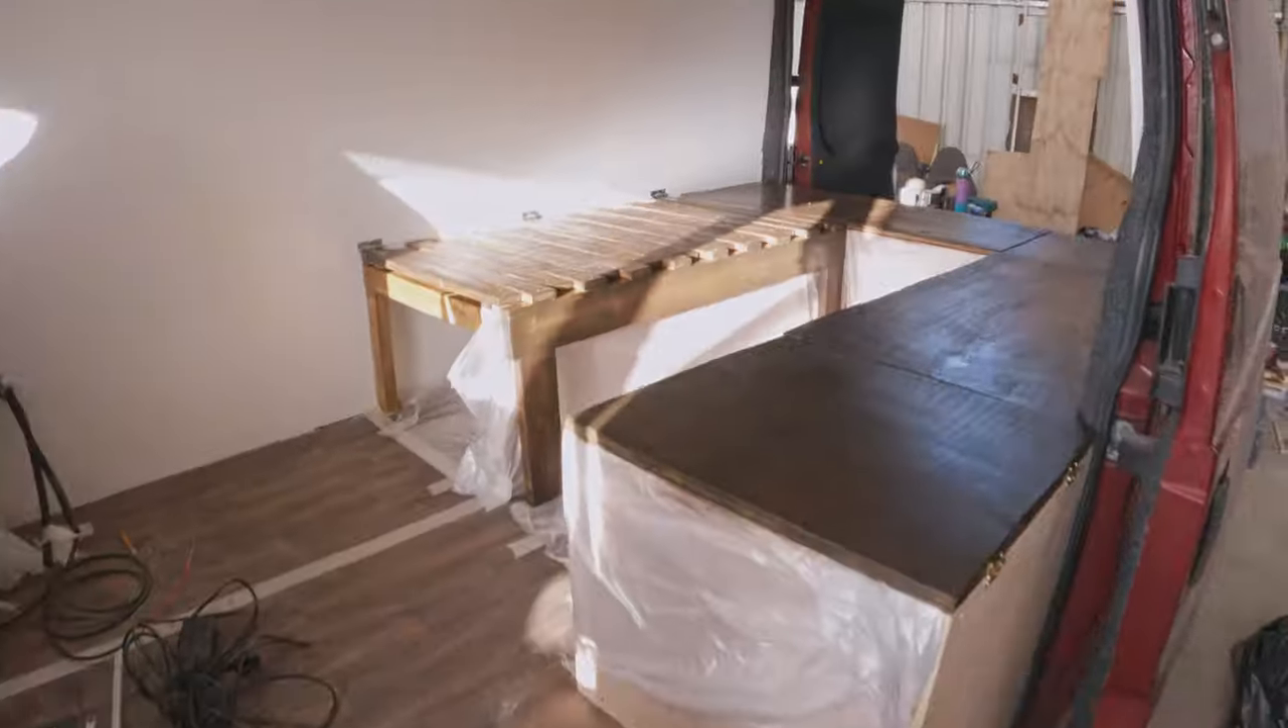Previously we finished building our pullout bed and u-shaped bench unit and we're really happy with the results.